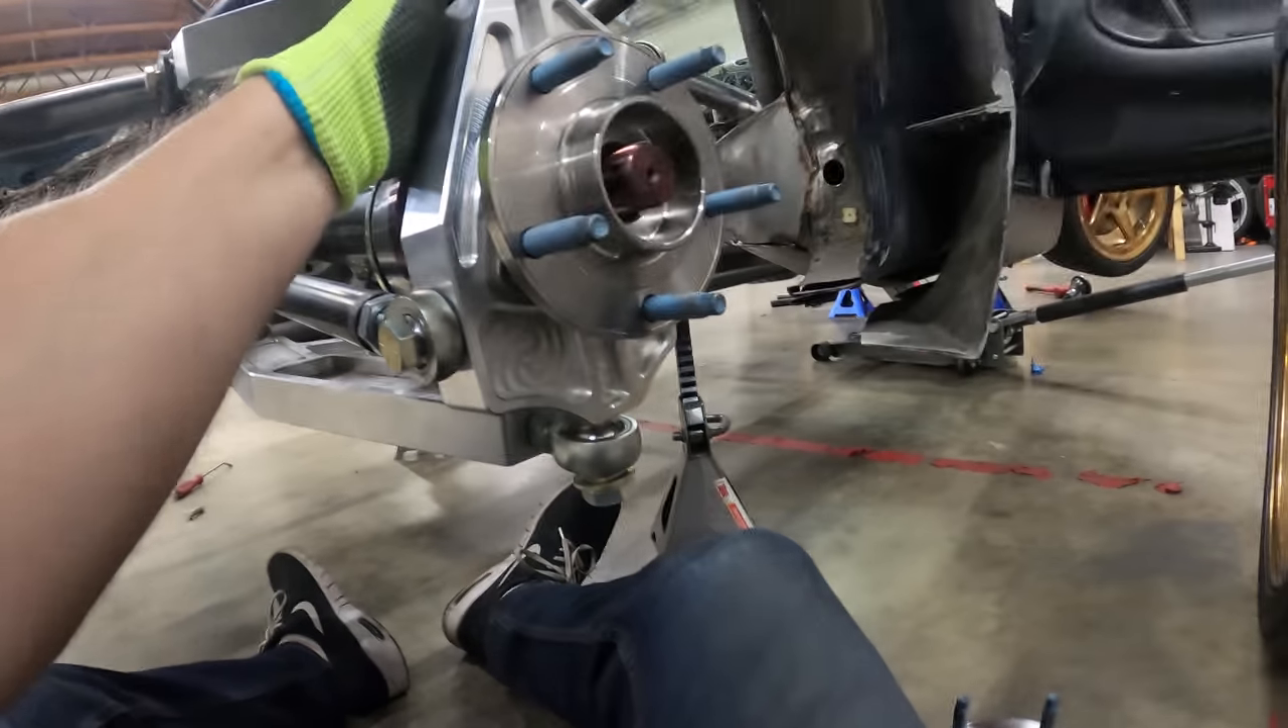The only thing I've not put on there is the axle nut because I might need to take these off in the near future.